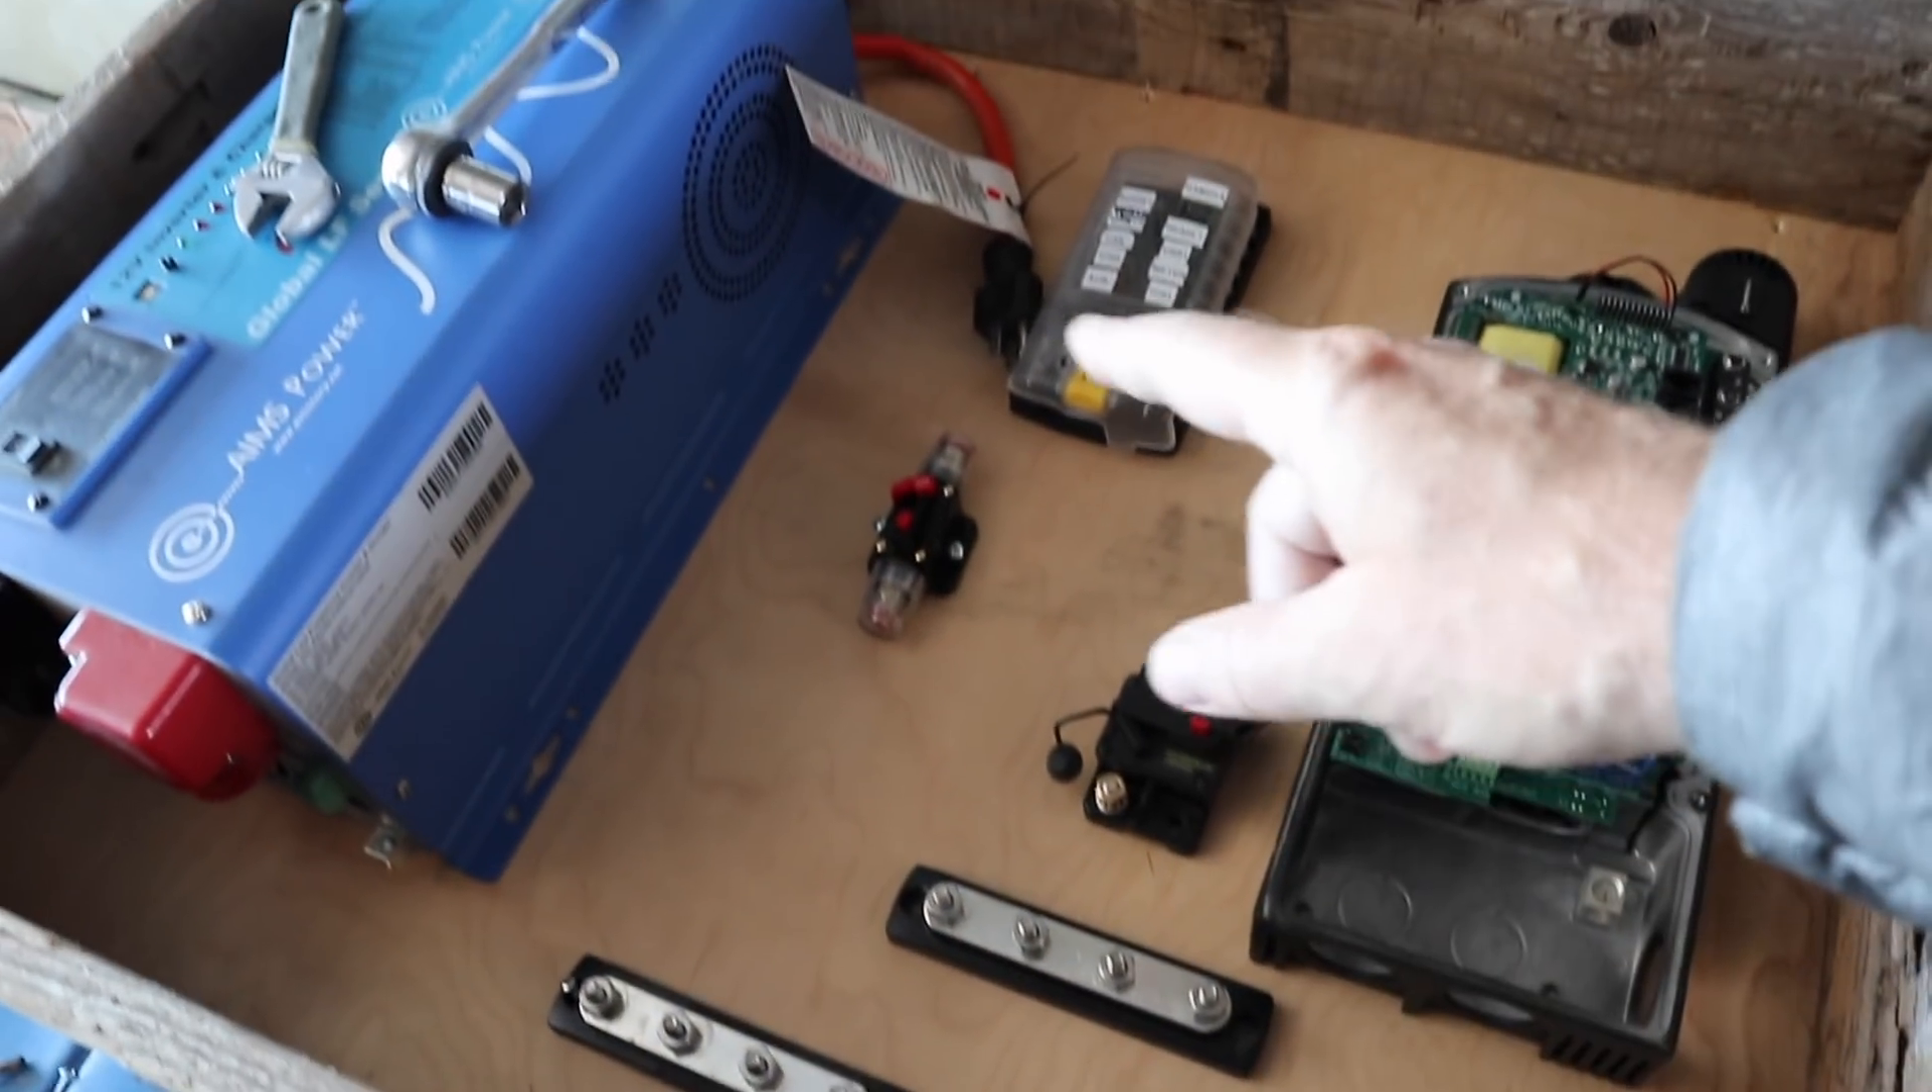Here you can see the inverter has been pulled out. Solar charge controller is pulled out. Fuse box is pulled out. Both of the bus bars are pulled out and fuses.